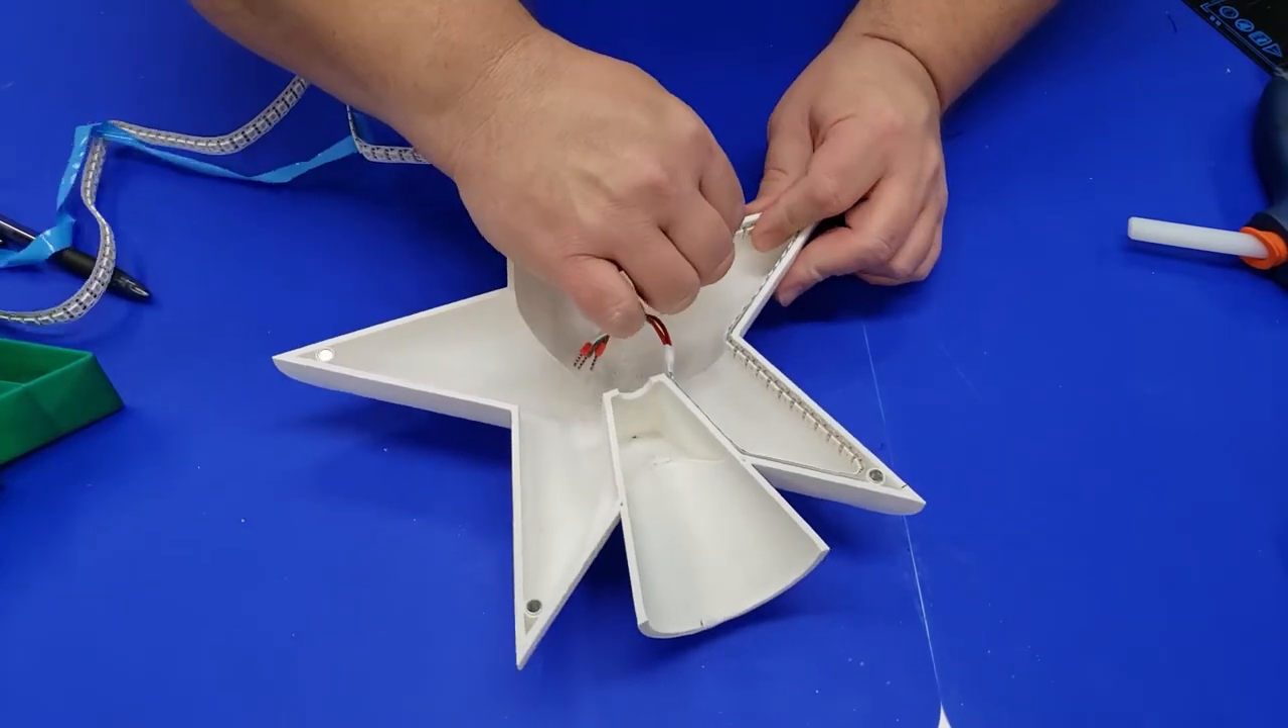I peeled the protective backing from the NeoPixels and then I just stuck them to the inside of the star as closely as I could to make sure that they bent easy without breaking any of the NeoPixels.